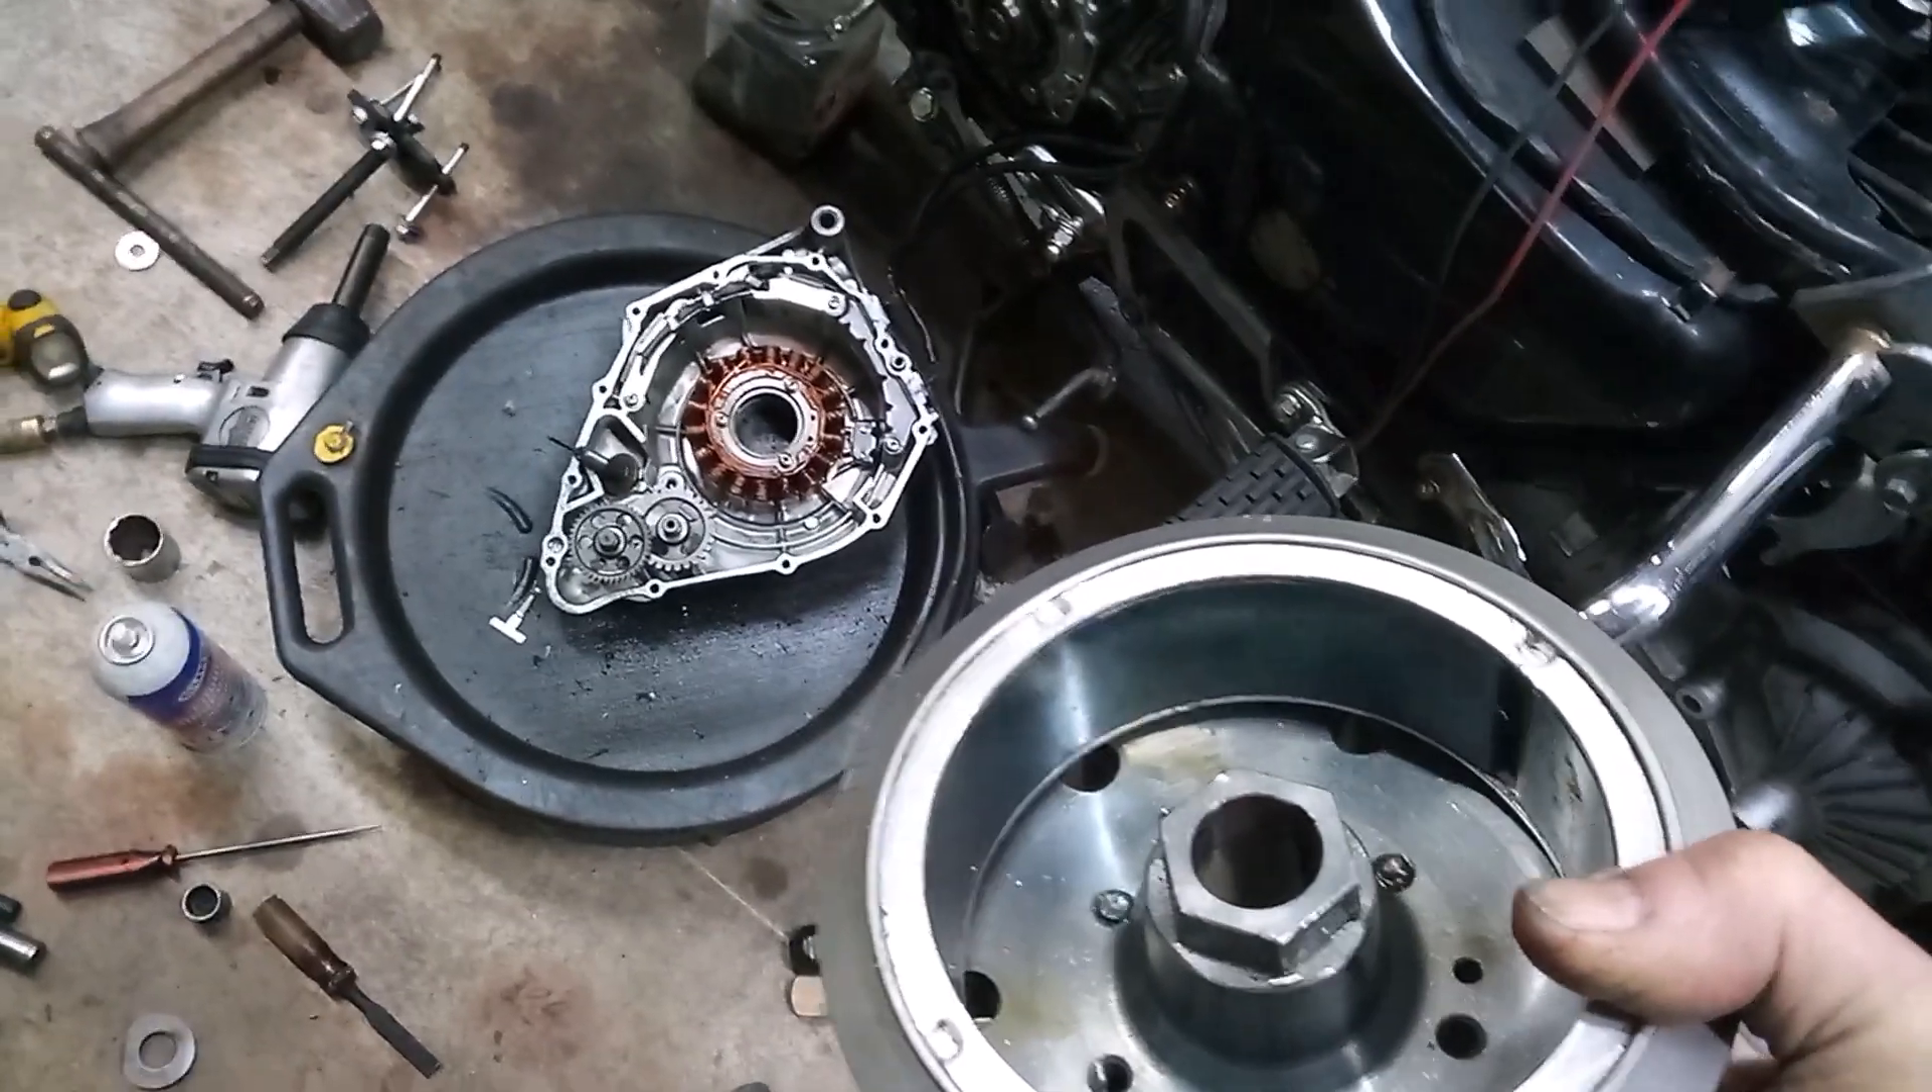I managed to pull the rotor off.